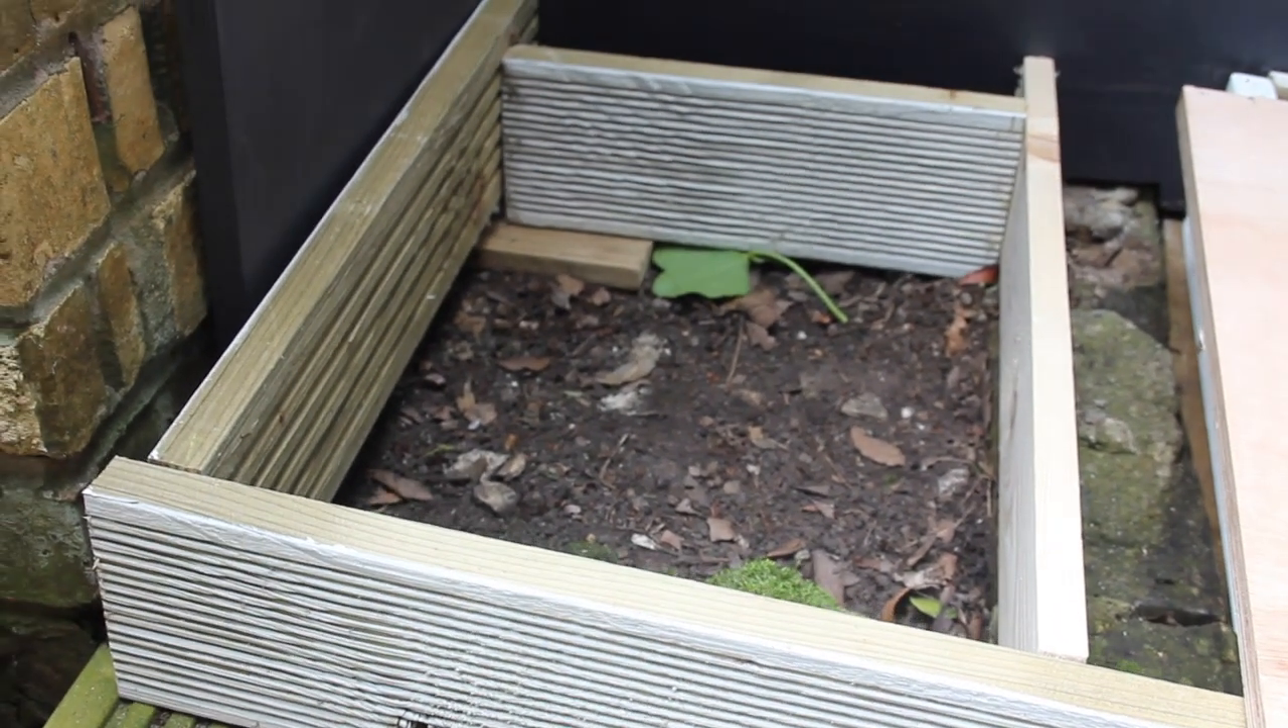As you can see here, I built a little frame which is really similar to the frame of the sandpit.